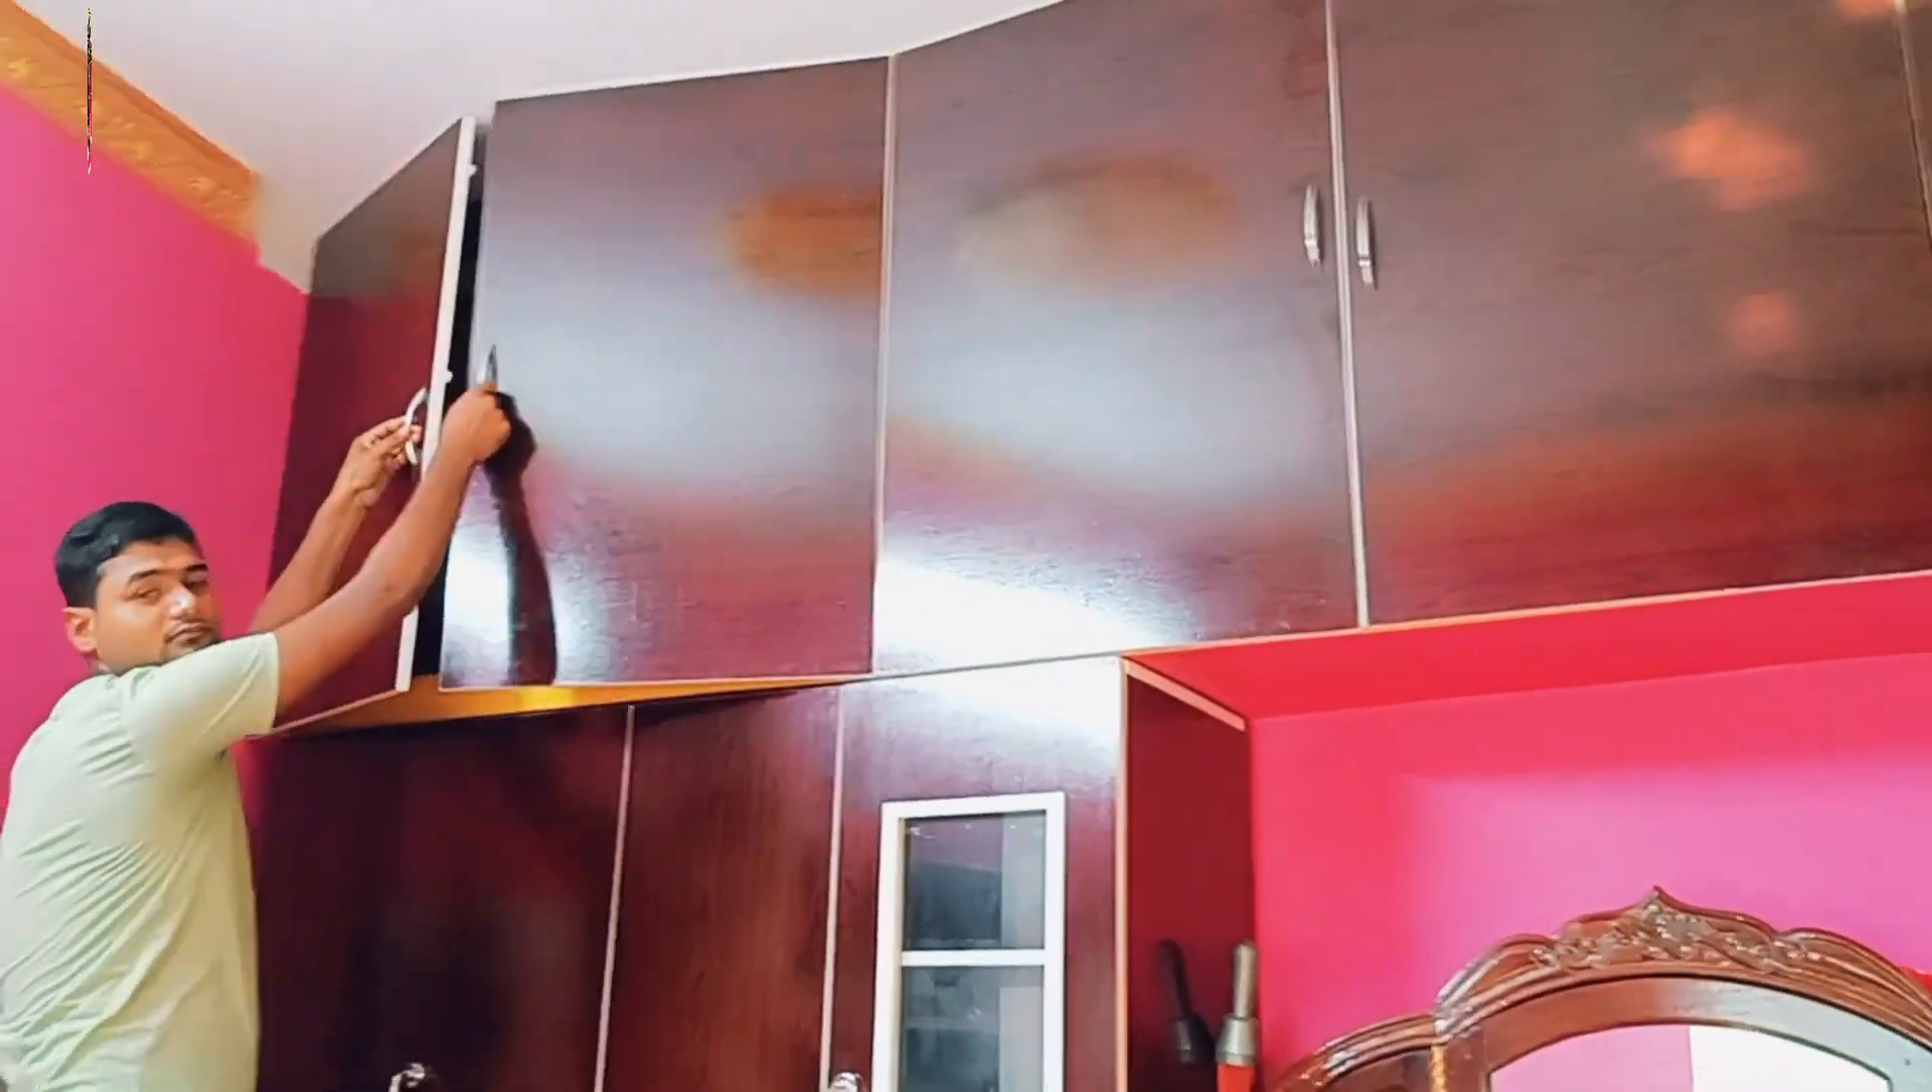दोस्तों गाइज हम लोगों पल्ला को लगा लिए हैं।